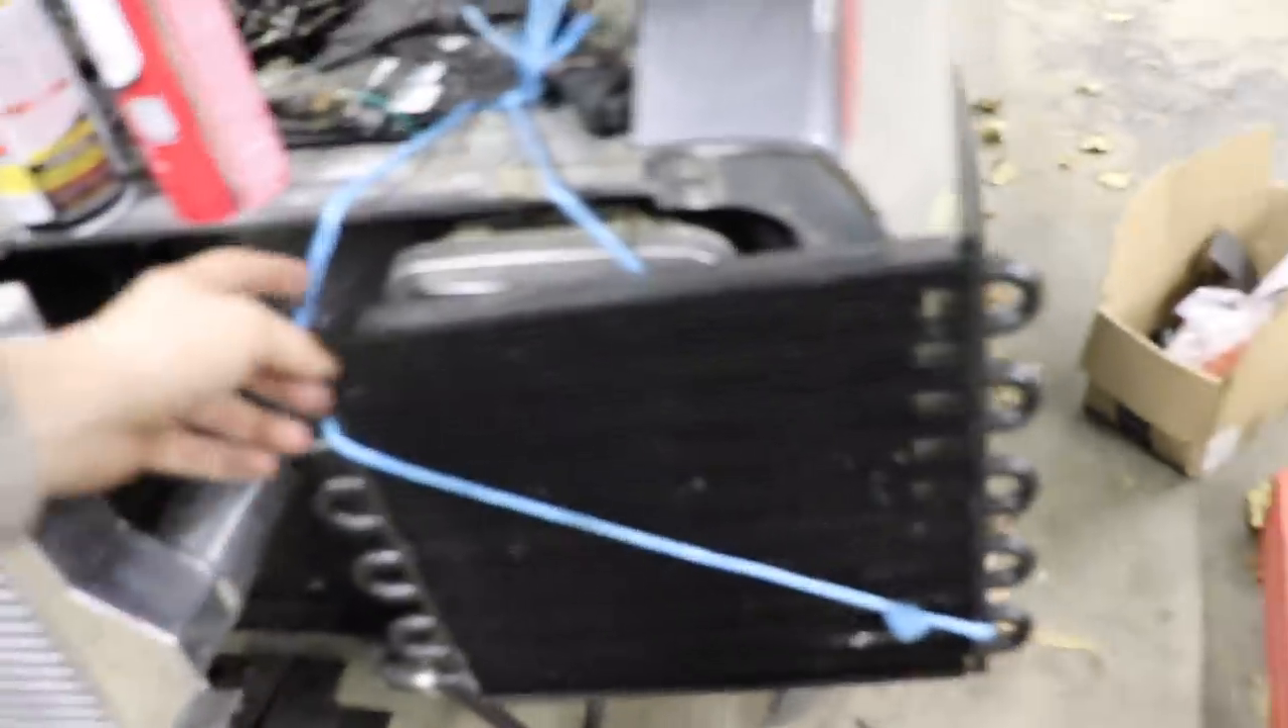Then also this support kind of on this side right here, I guess I just have the transmission cooler hanging there on some strings.